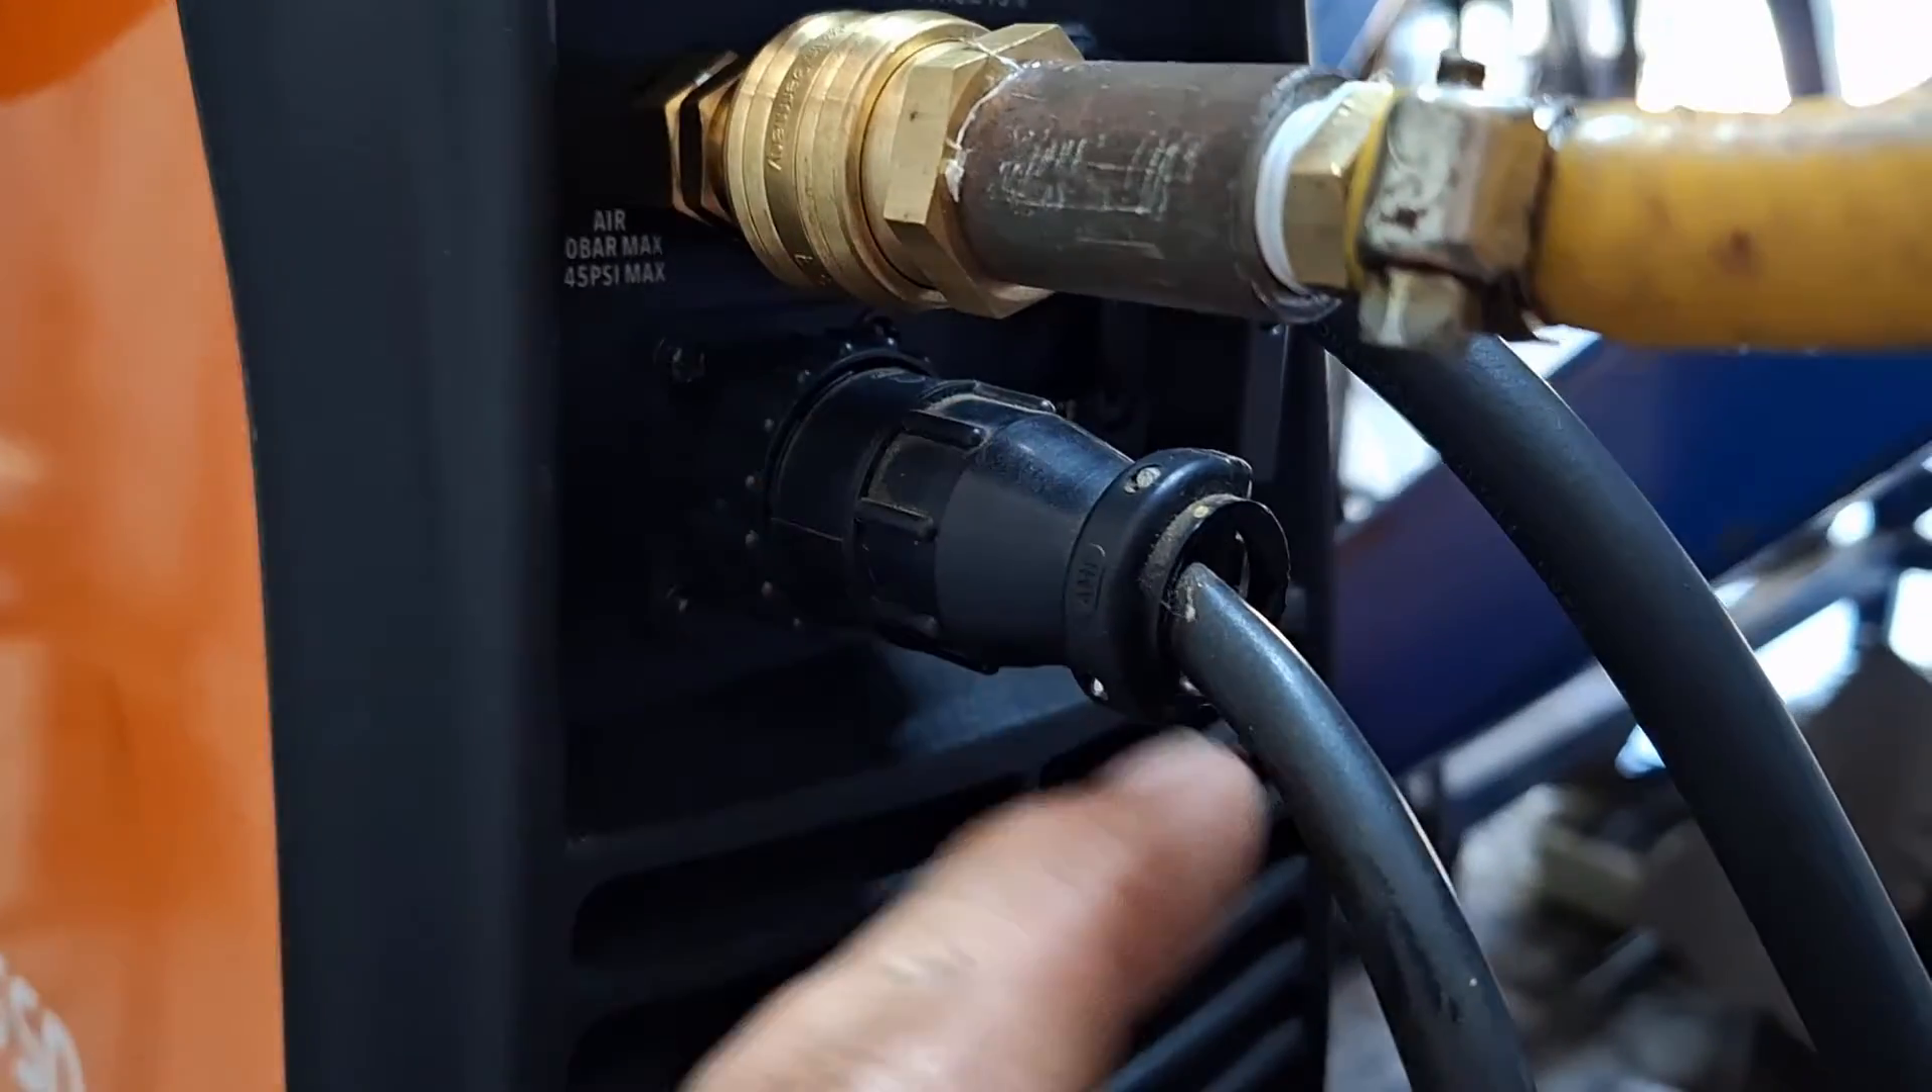I've also got the airline connected into here.